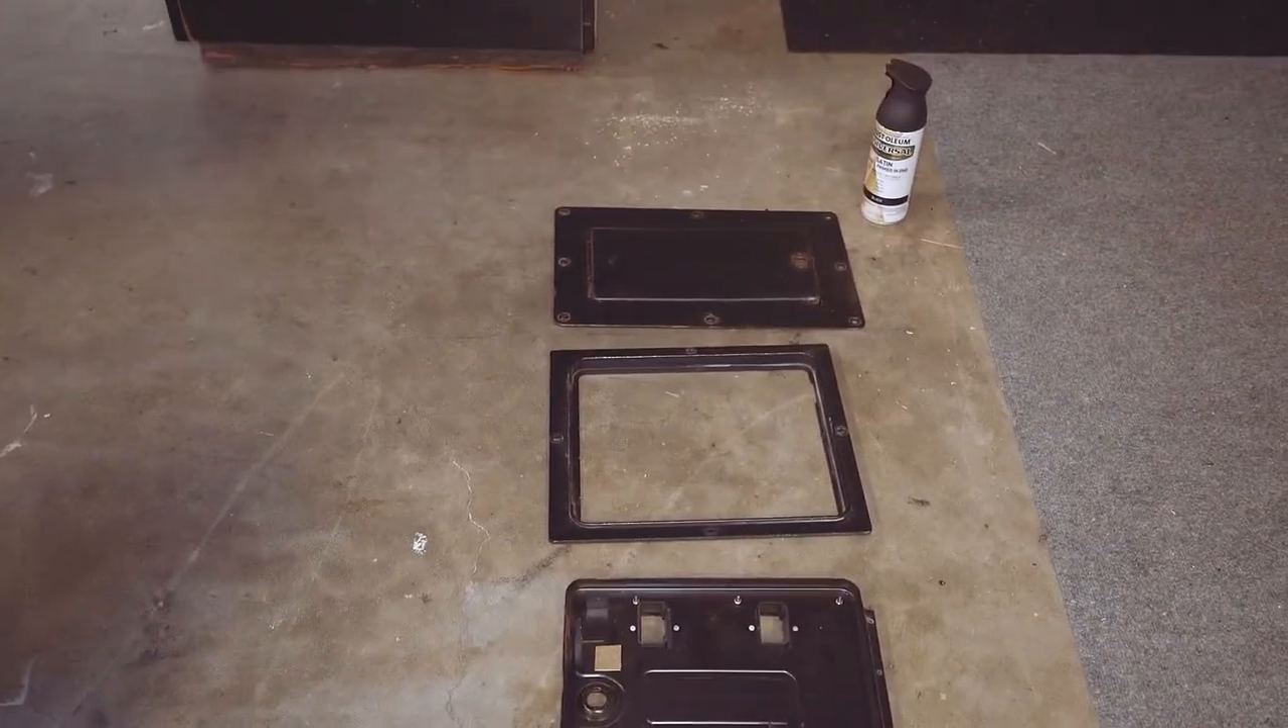As per usual i've taken the coin door apart.